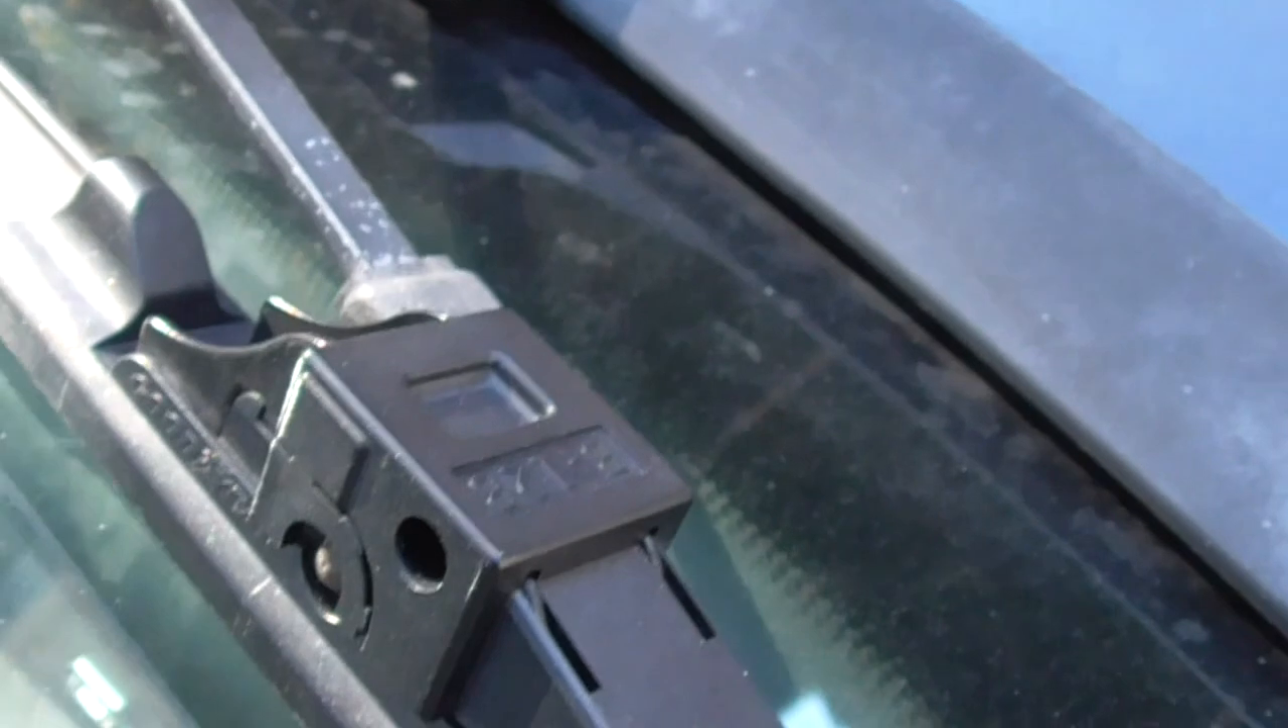So, you can see the original blade is back on the car.